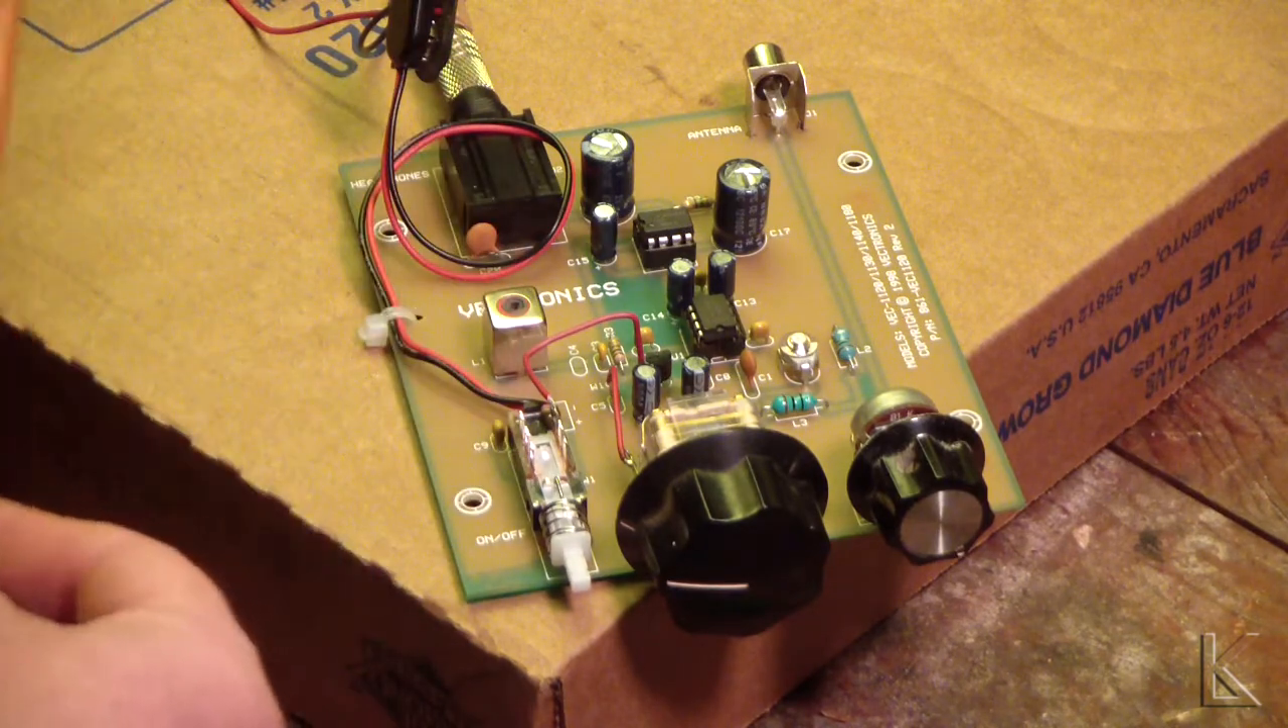And I have hooked up power and a speaker. I haven't hooked anything to antennae yet.